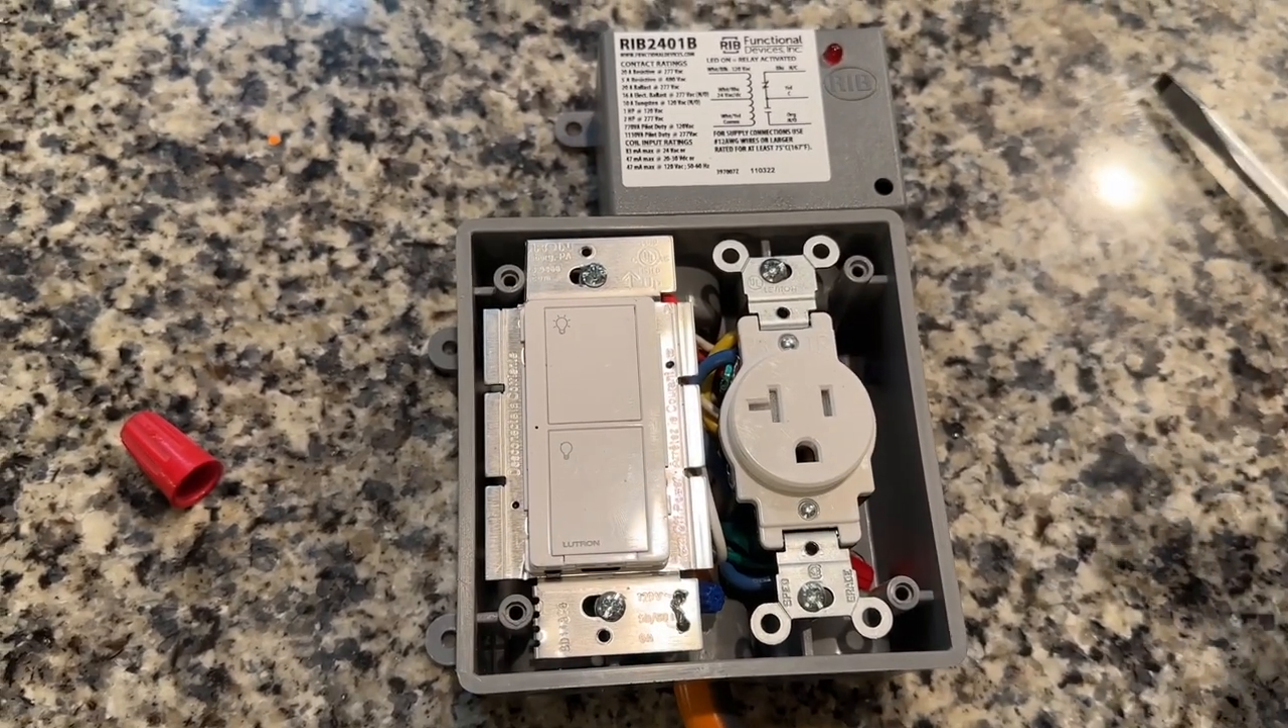So I have the rest of the wiring connections made the switch and the outlet mounted inside their box.